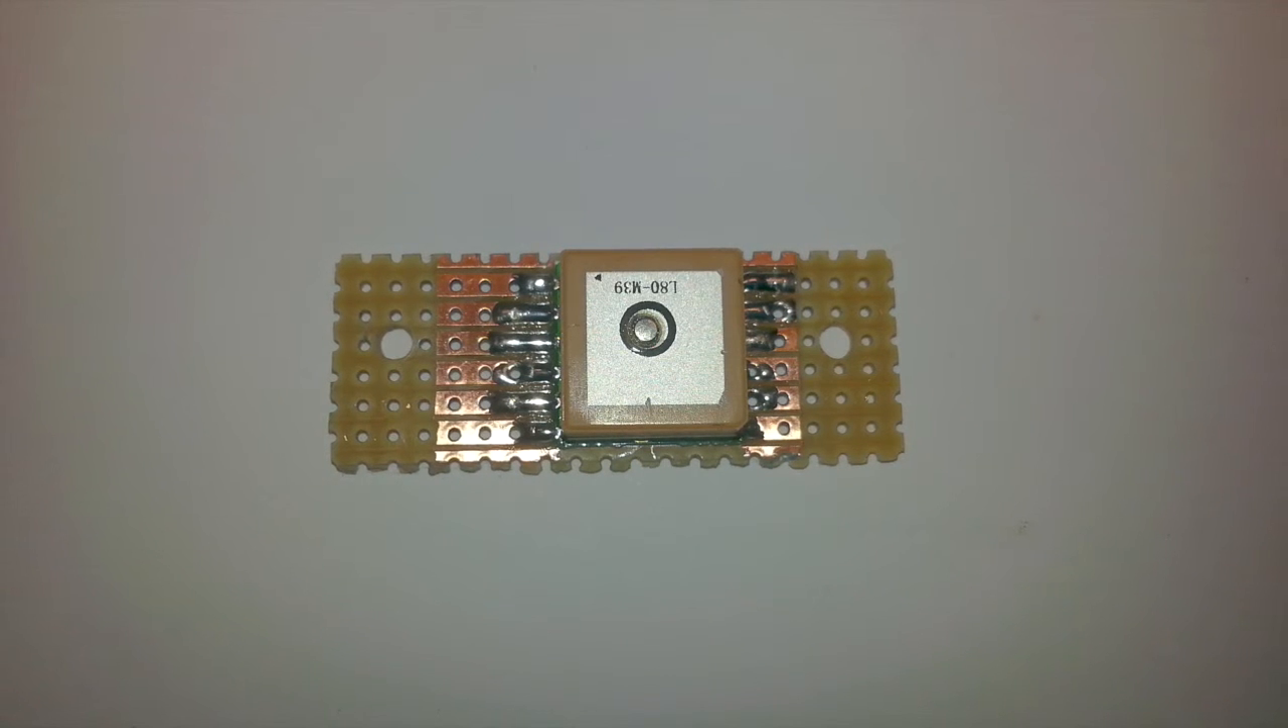I pressed on with the good PCB and soldered the GPS module to it.